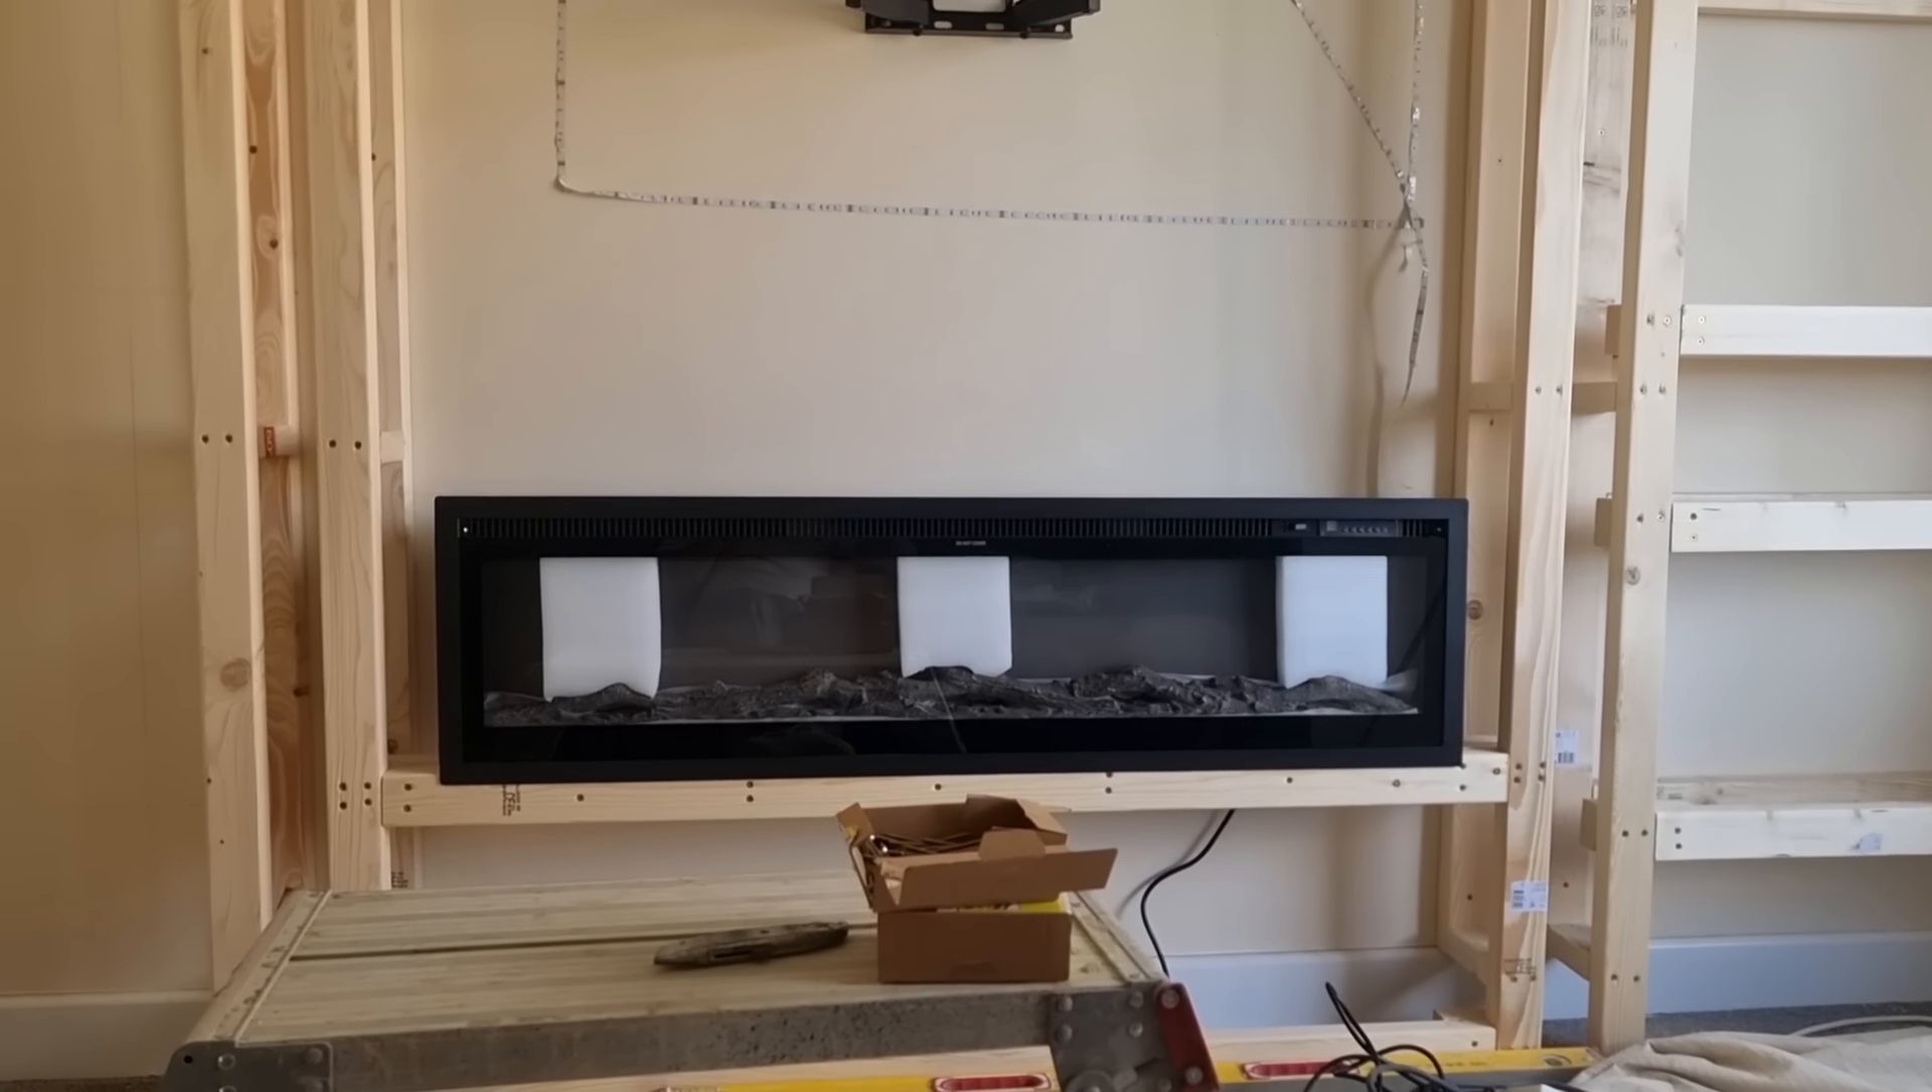There we go there's the fireplace sat on there.